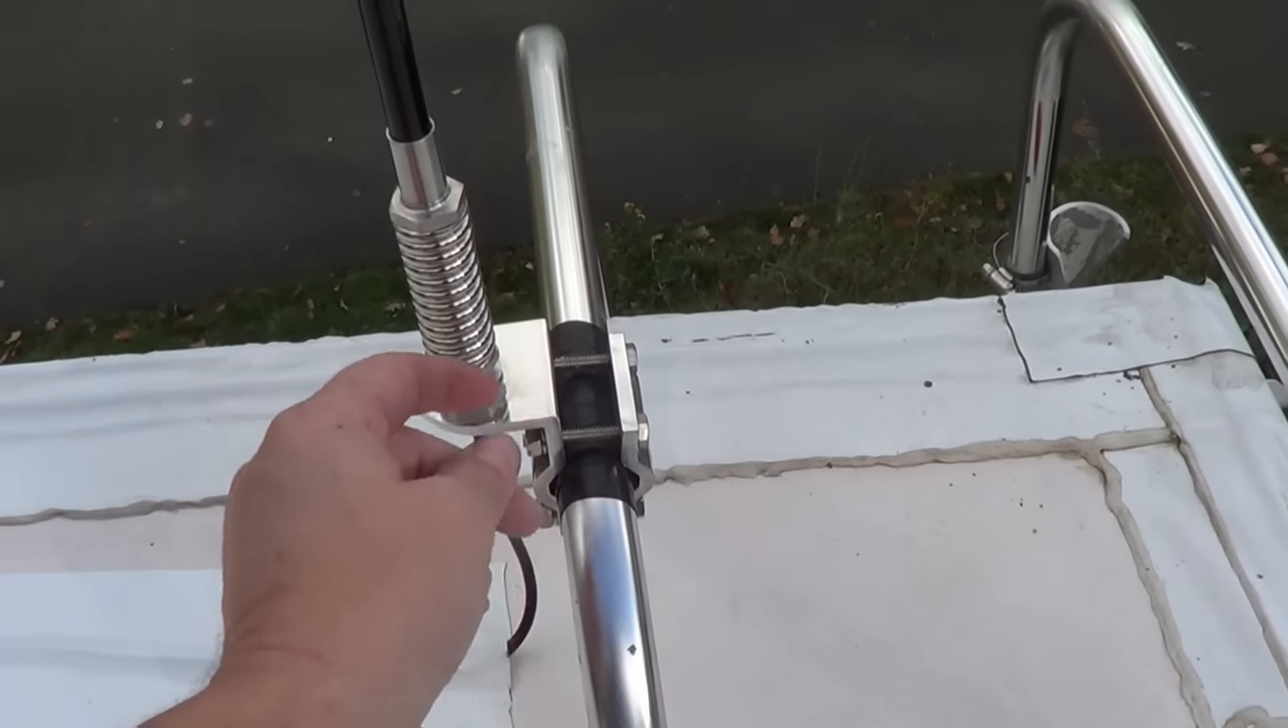Okay, so we're up on the roof here and I've attached the WeBoost antenna, RV trucker antenna, to my ladder rail here using the provided clamp.